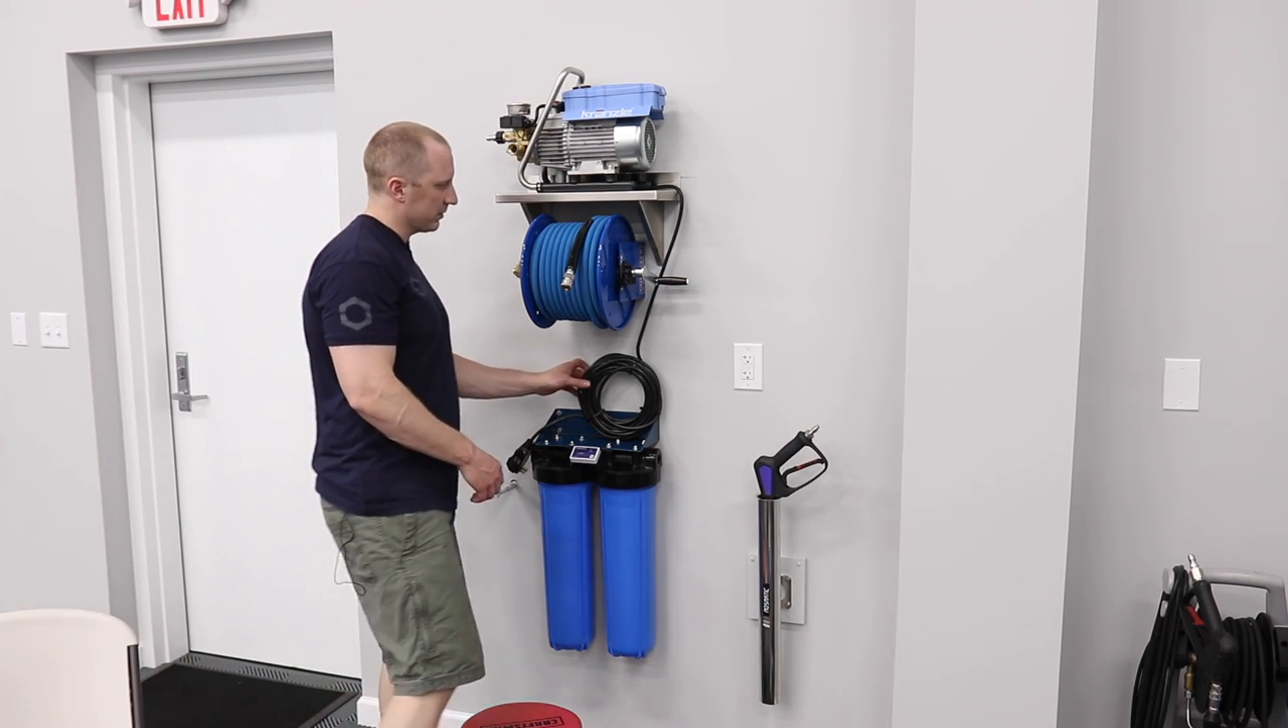All right so there's the wand holder mounted in place.